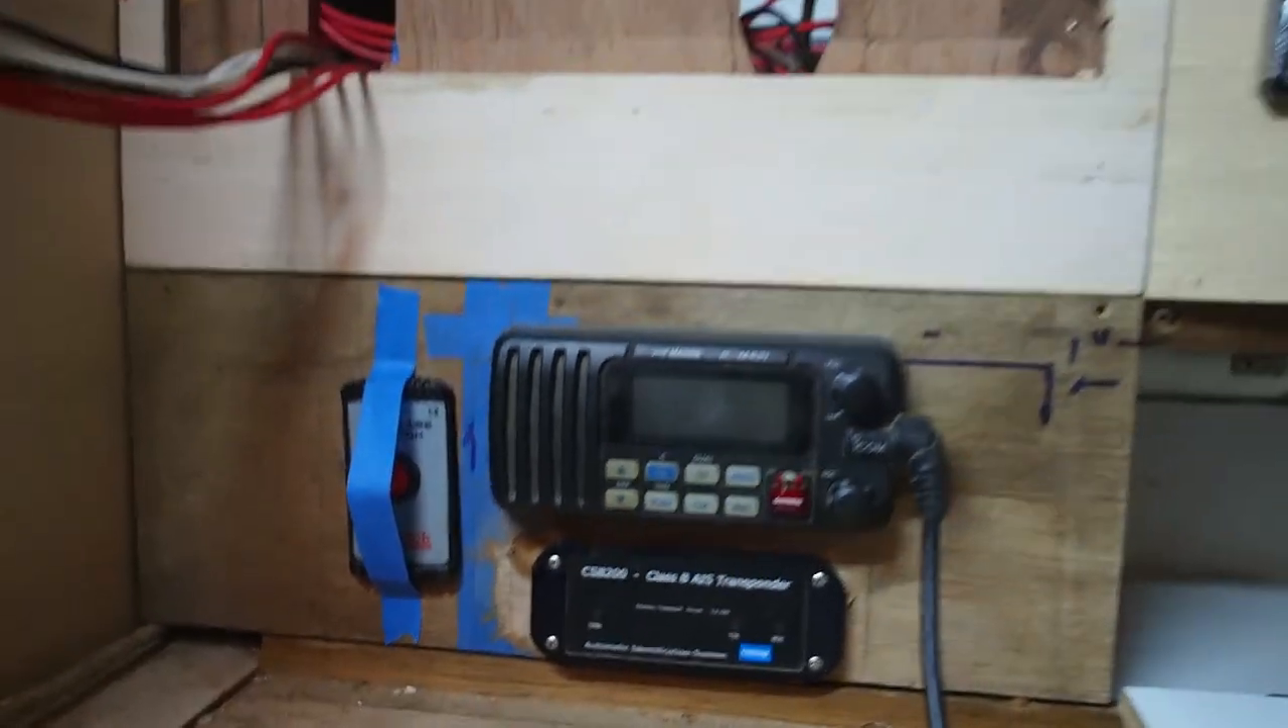Happy to see that both the VHF and the AIS unit and the anchor breaker all fit on that panel.